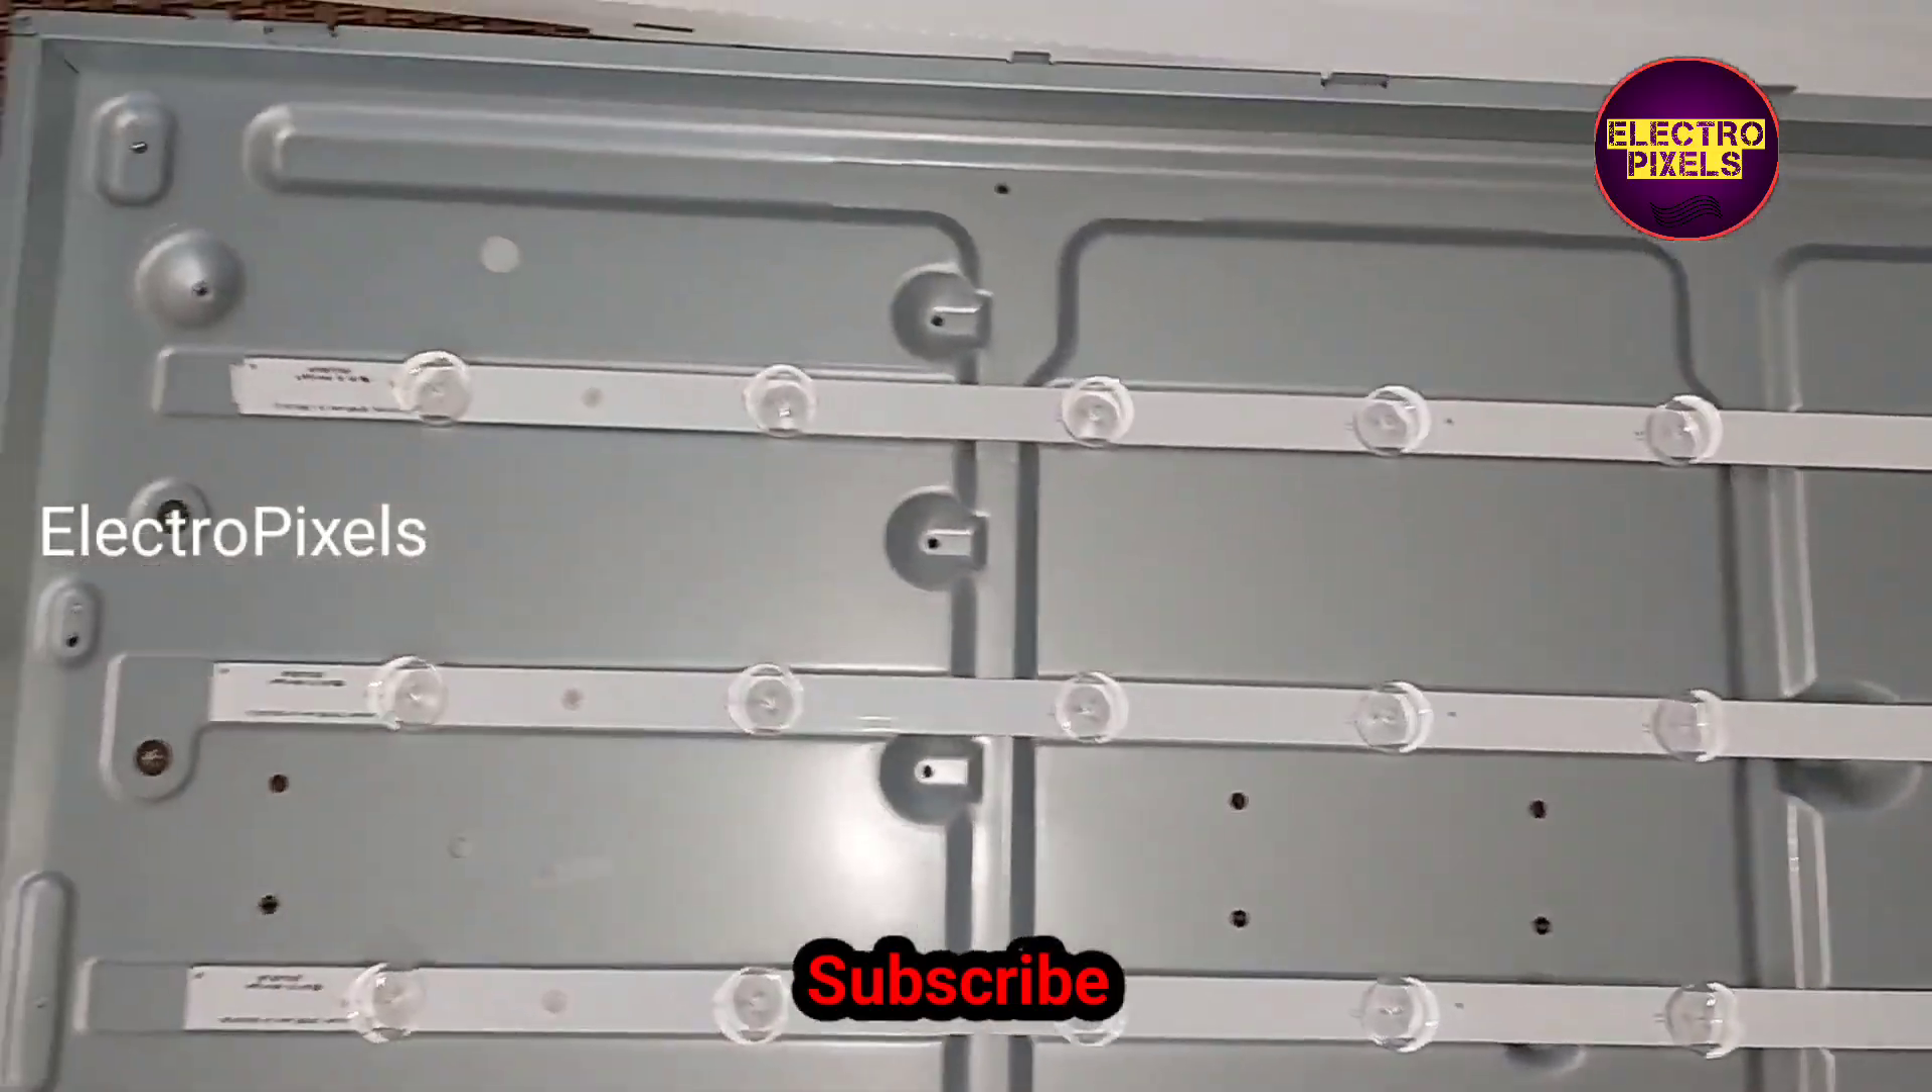See friends finally here we fixed the new led strips with a double sided tape these are the old one.